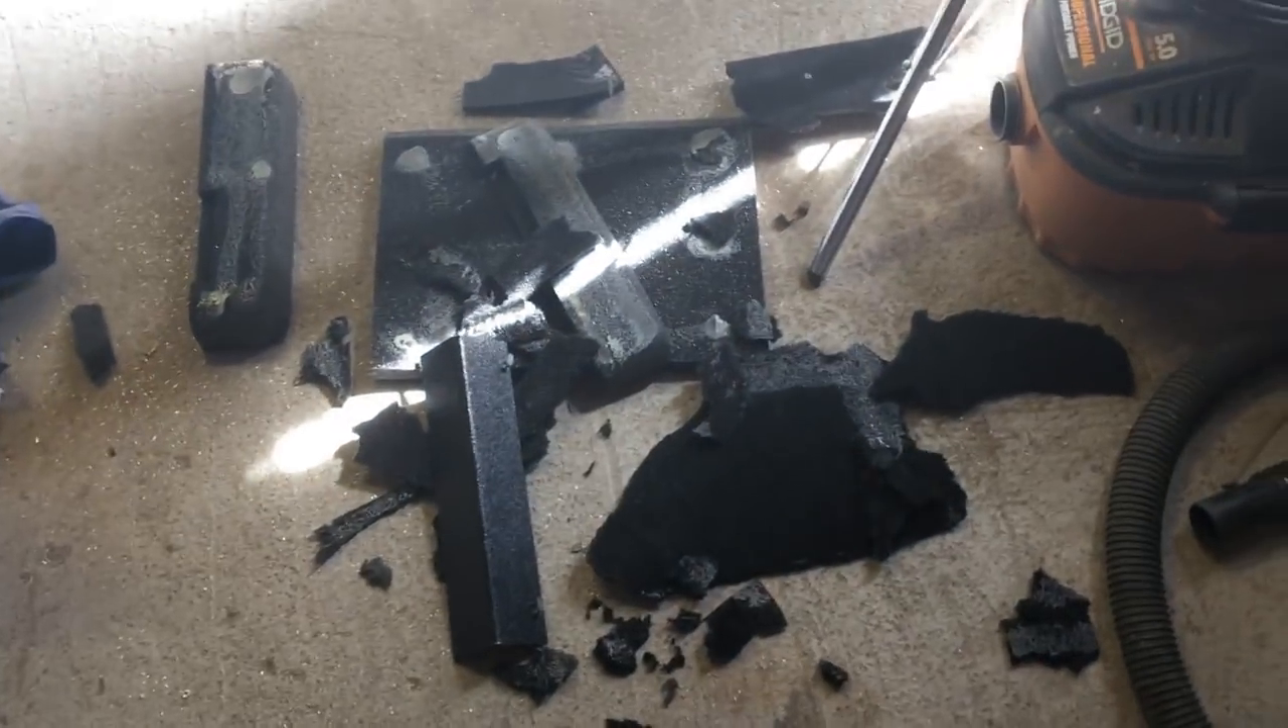Okay, so I've torn out a lot of this foam, as you can see.